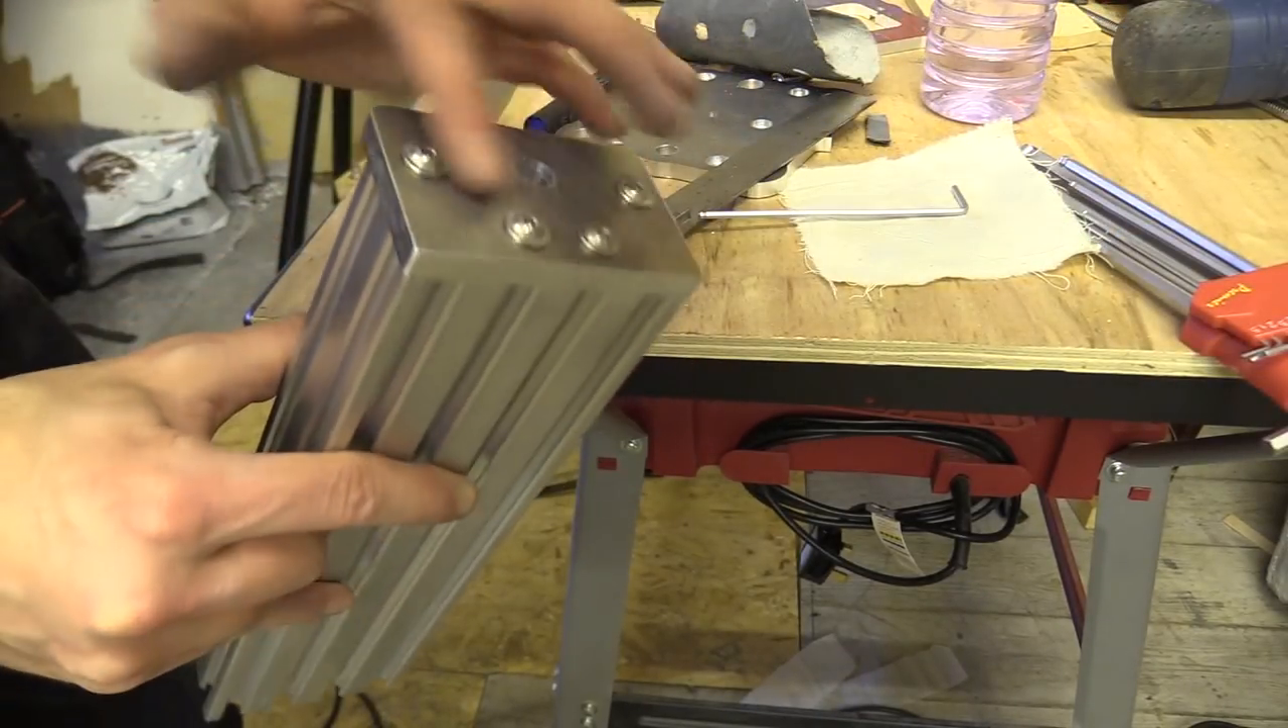Ok so I've just put the bottom Z plate on and it feels really good.